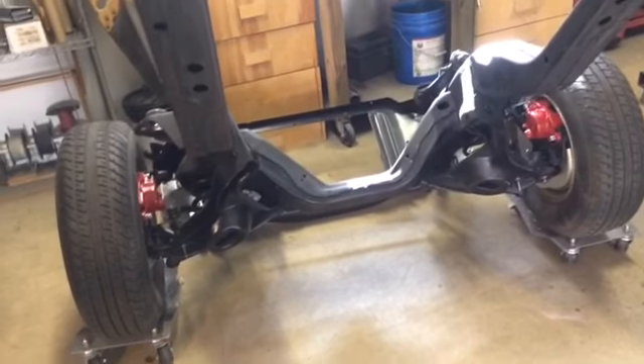And we've got the subframe put back together, calipers painted up, rotors cleaned.